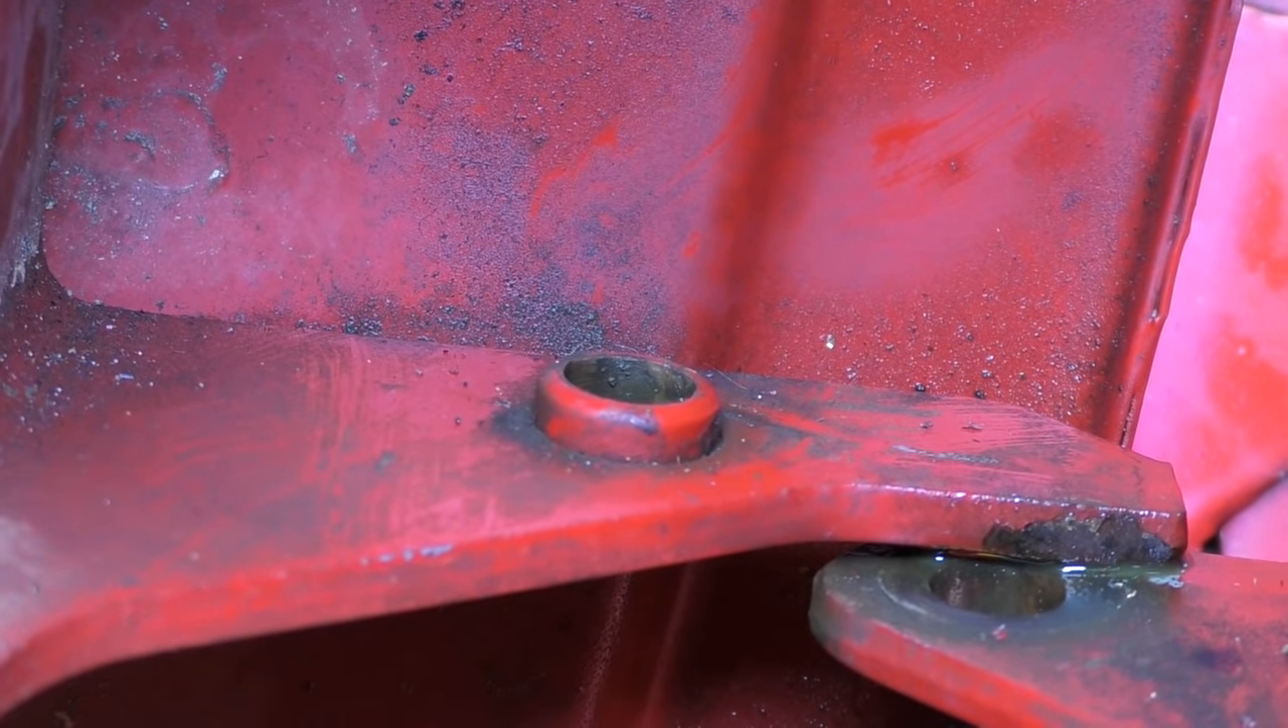You can see really well here how this bushing sticks up past the bracket on the door.